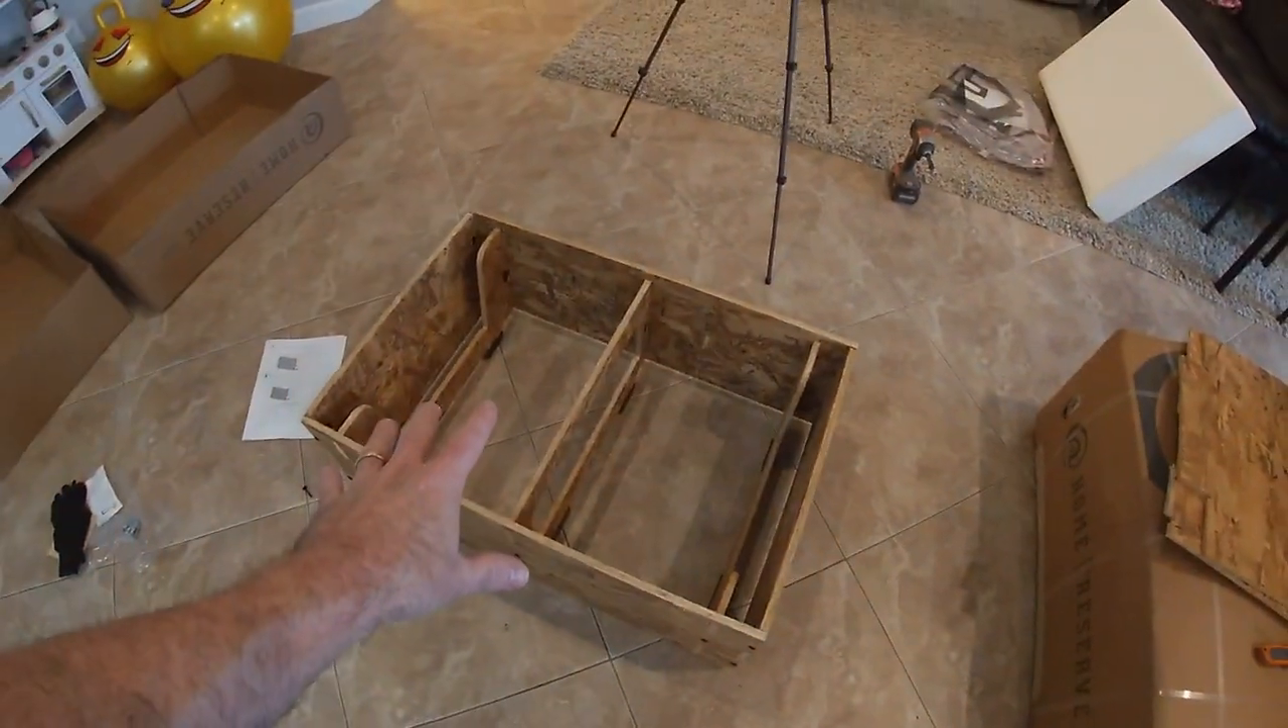So, we've got our box assembled for the ottoman.